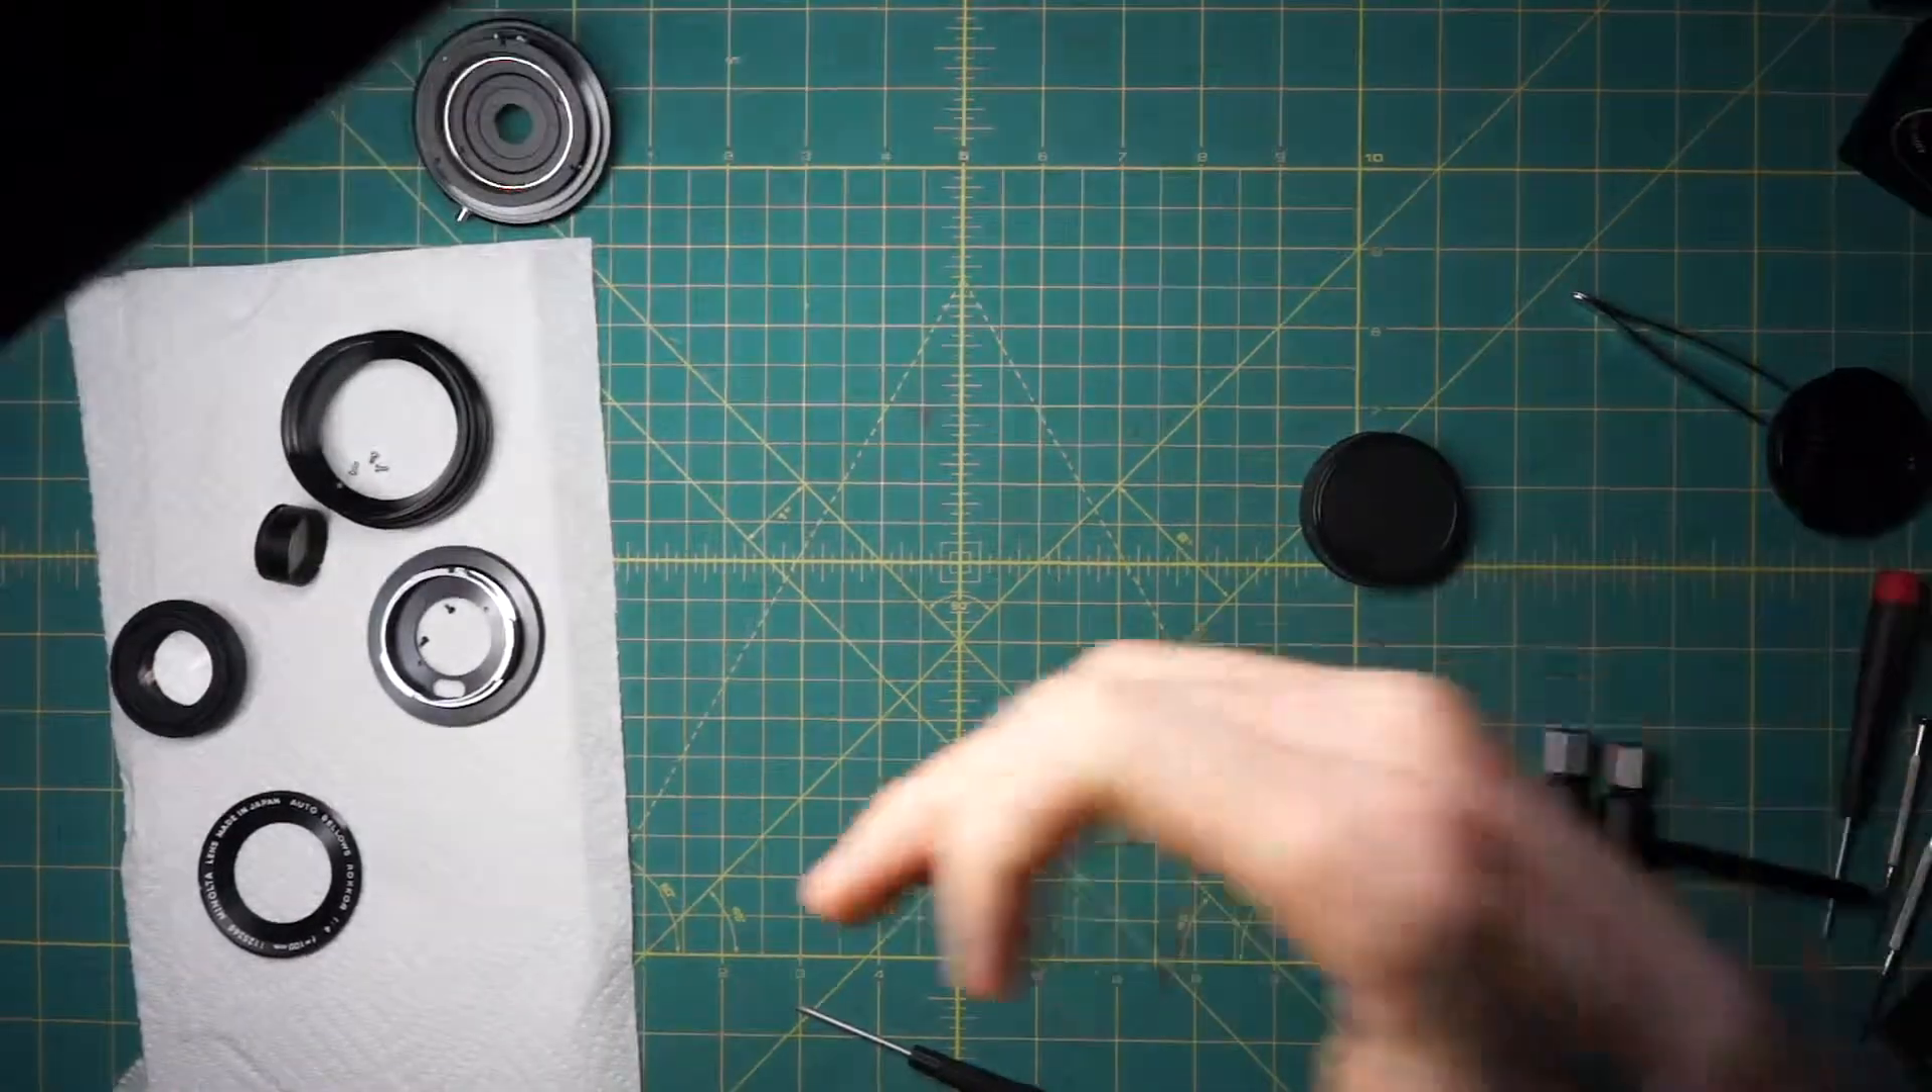So that actually has most of the lens here disassembled.